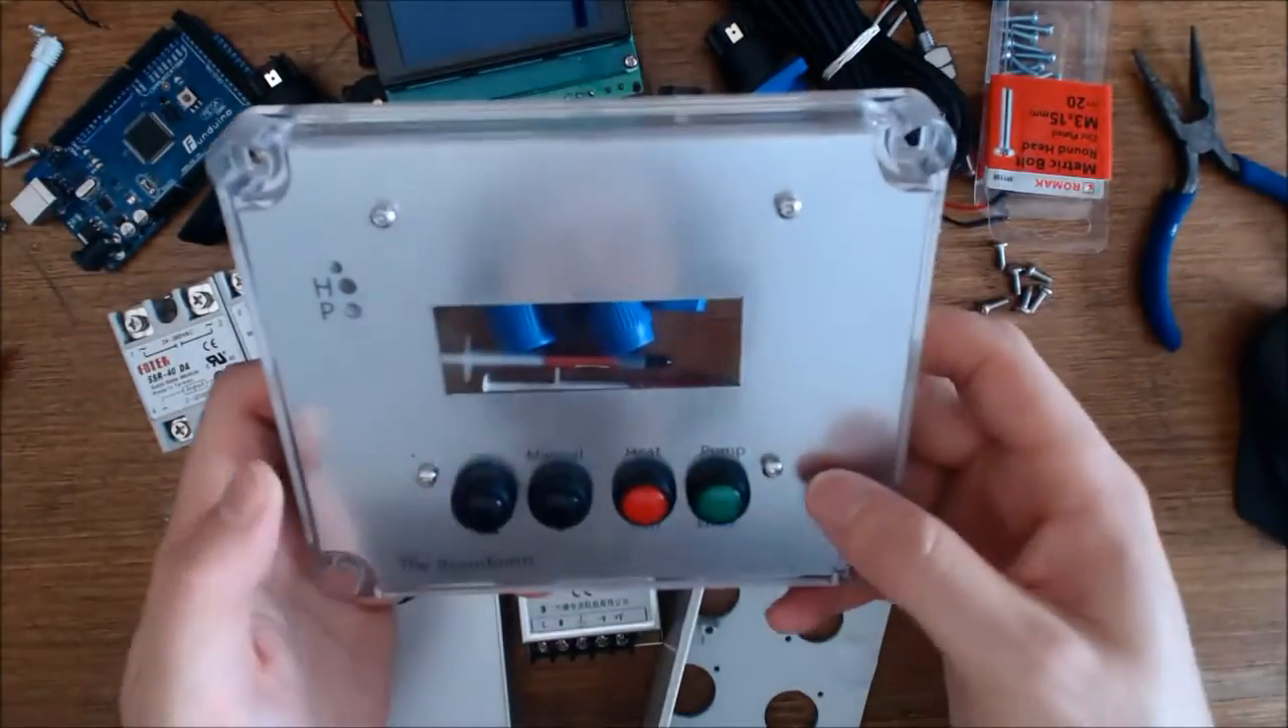So we've got our box with our buttons in there.